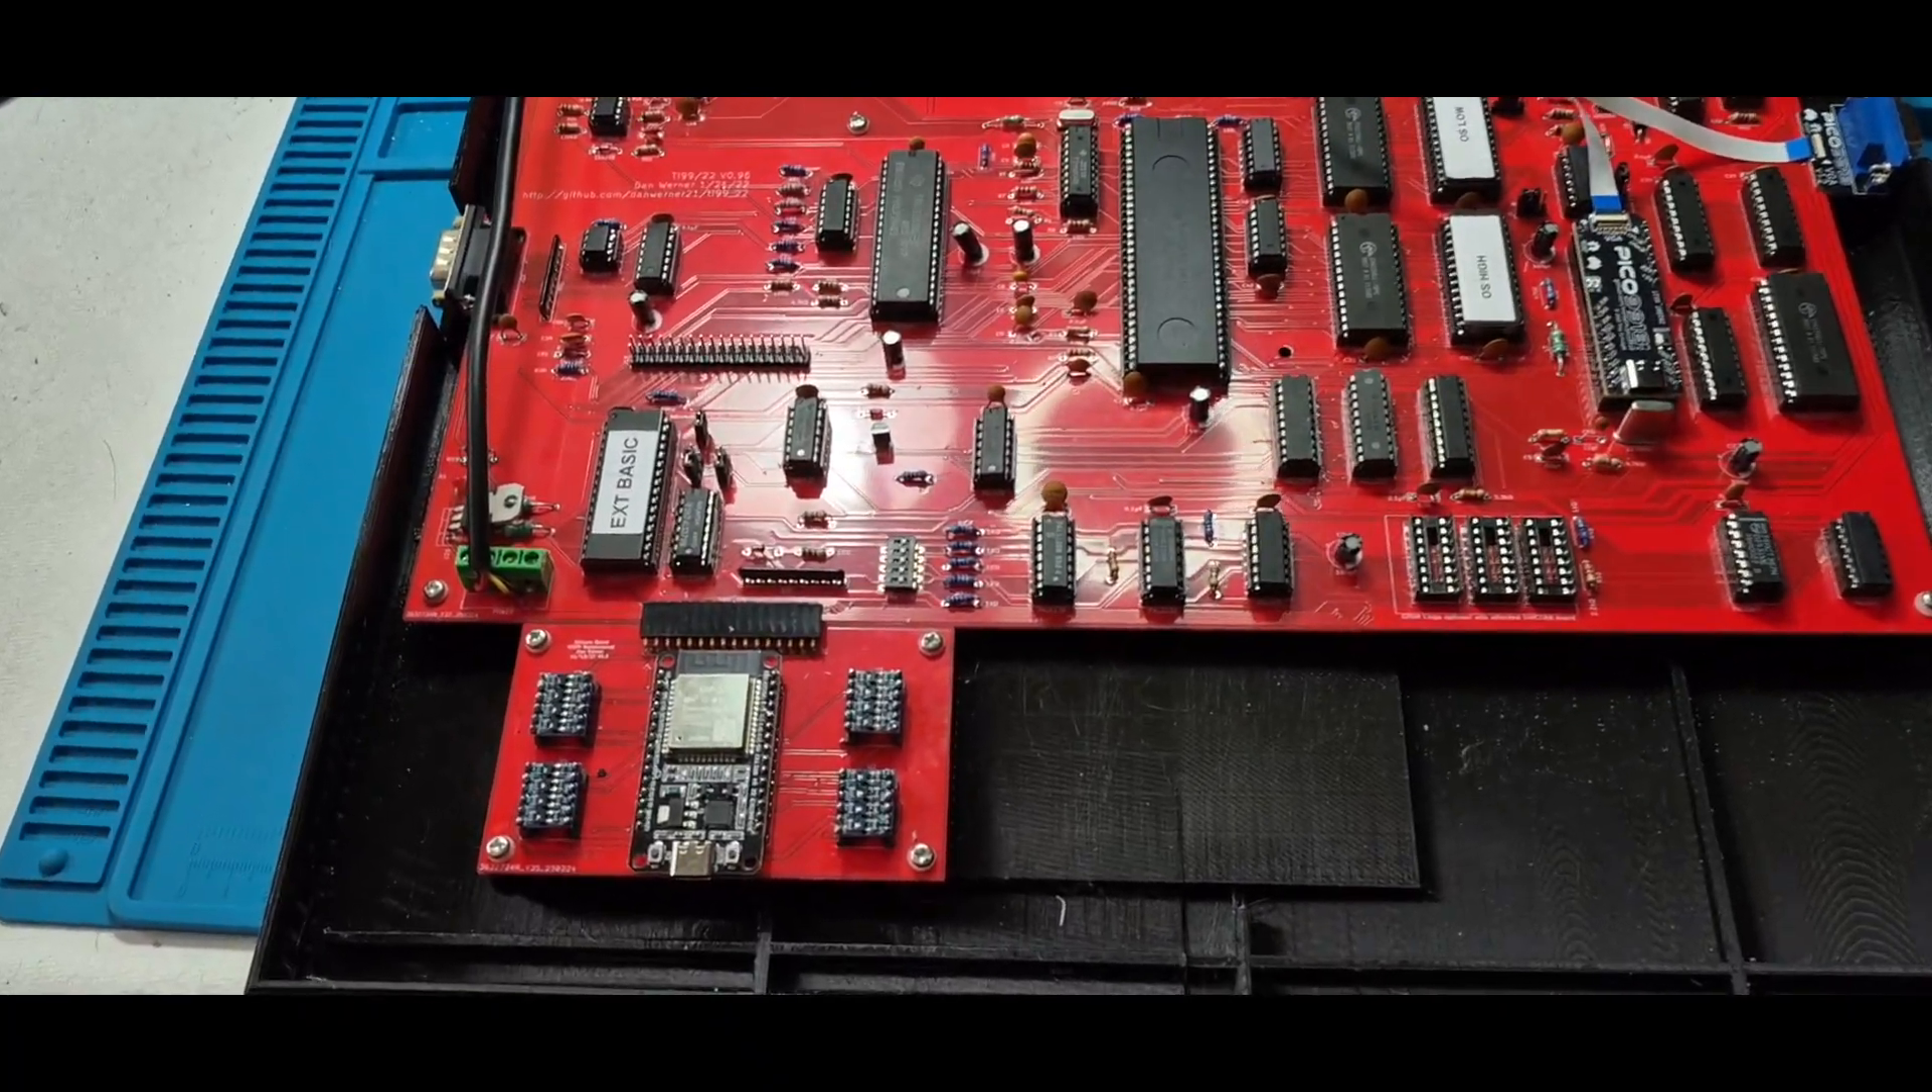And there it is, the board installed.